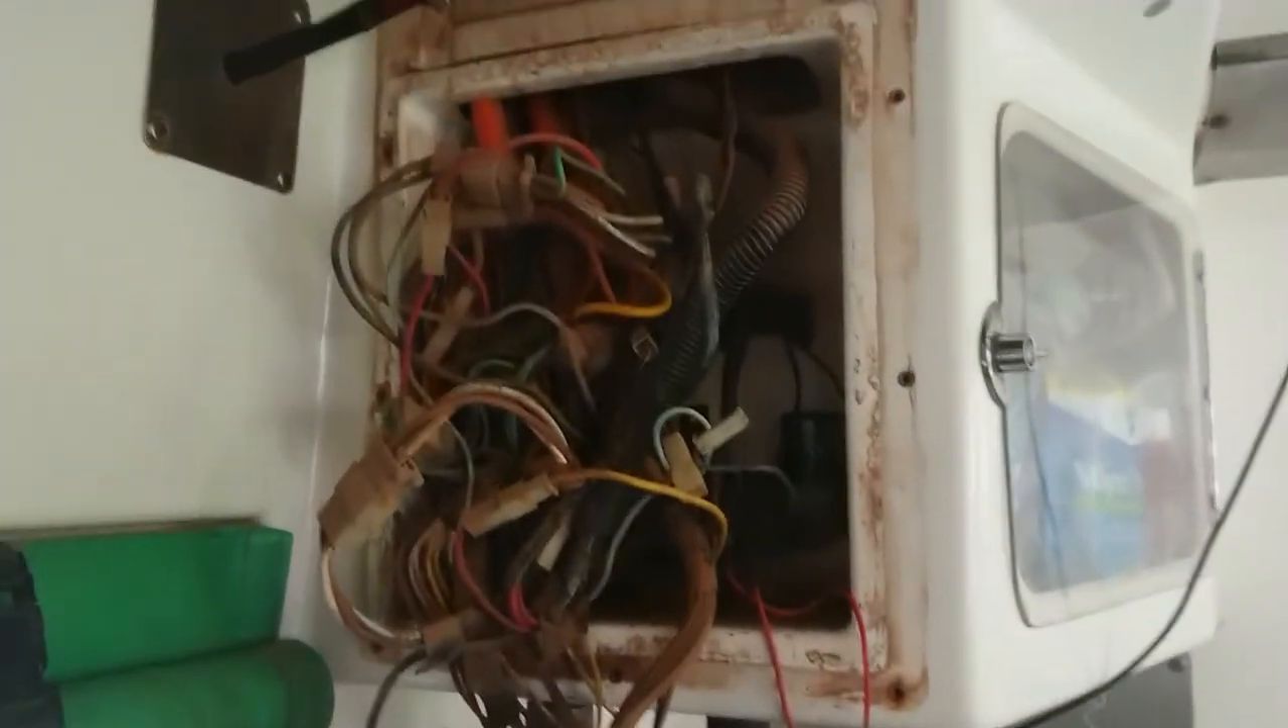Okay so we have our panel off and there is yet more red dust in this.